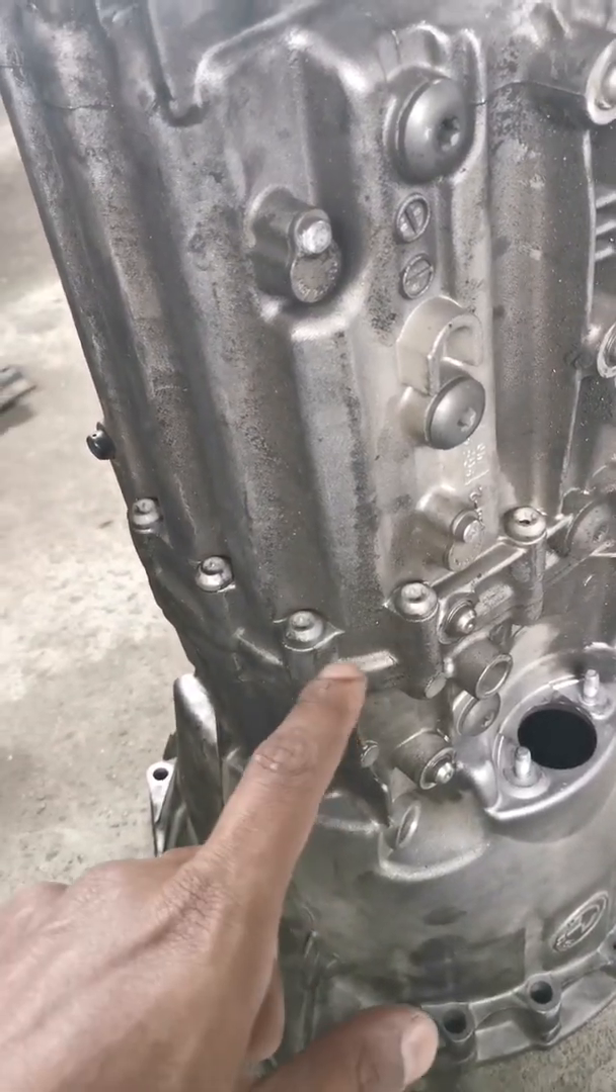So as you can see the gearbox is out we've taken the gearbox out of the 135 and we've found a few problems on the gearbox.